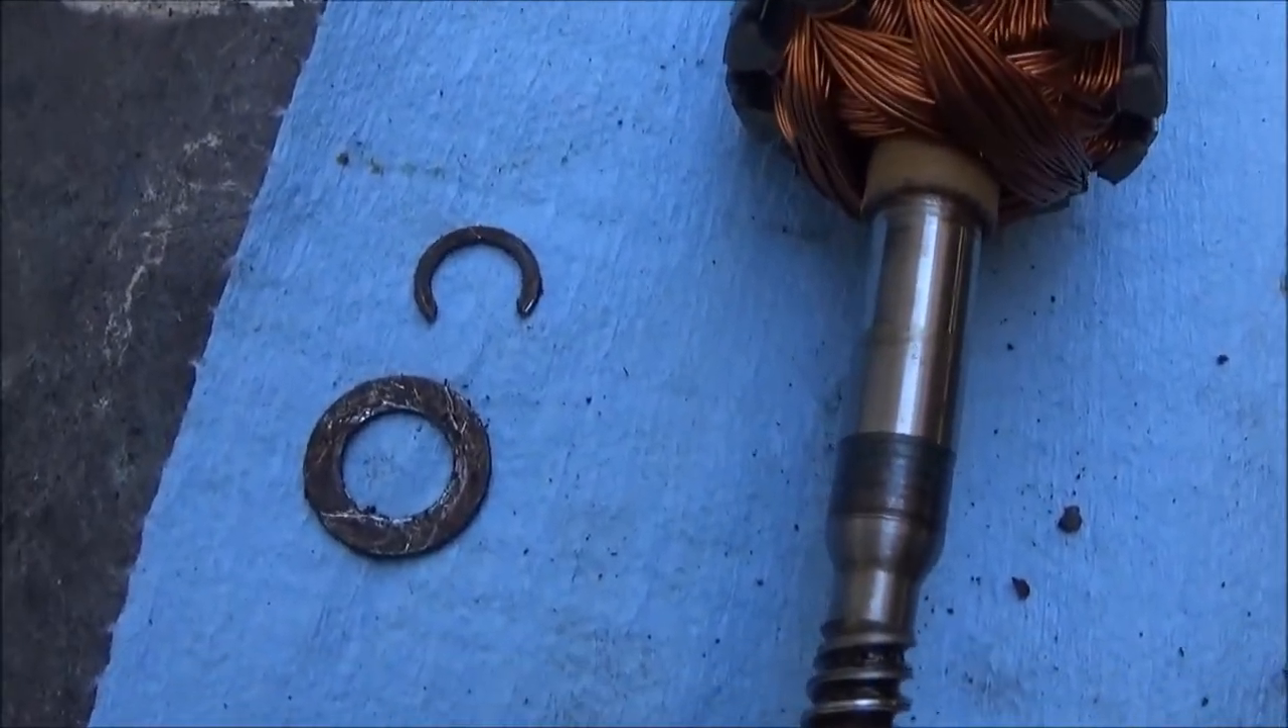Alright guys, I put on my big boy pants and we decided to remove that little circlip after all there.